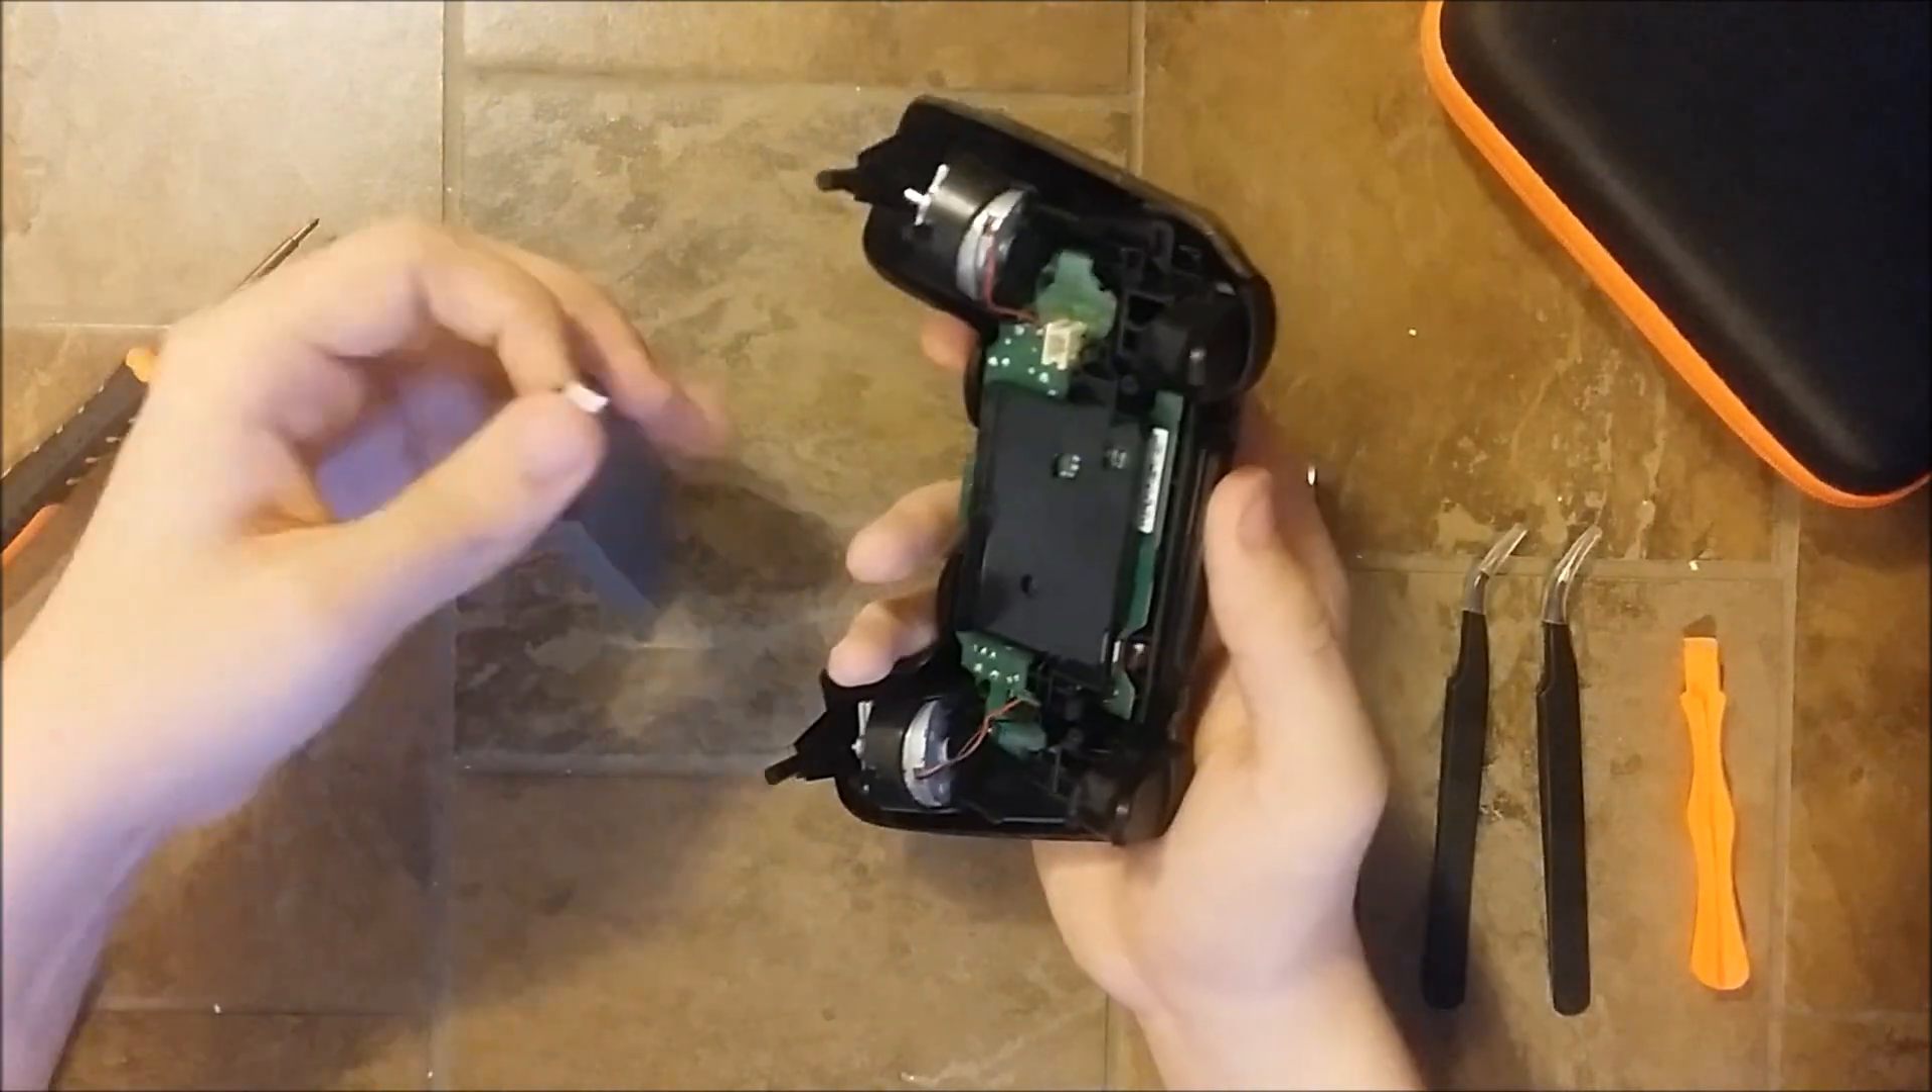And now all i have left to do is to re-plug that battery.